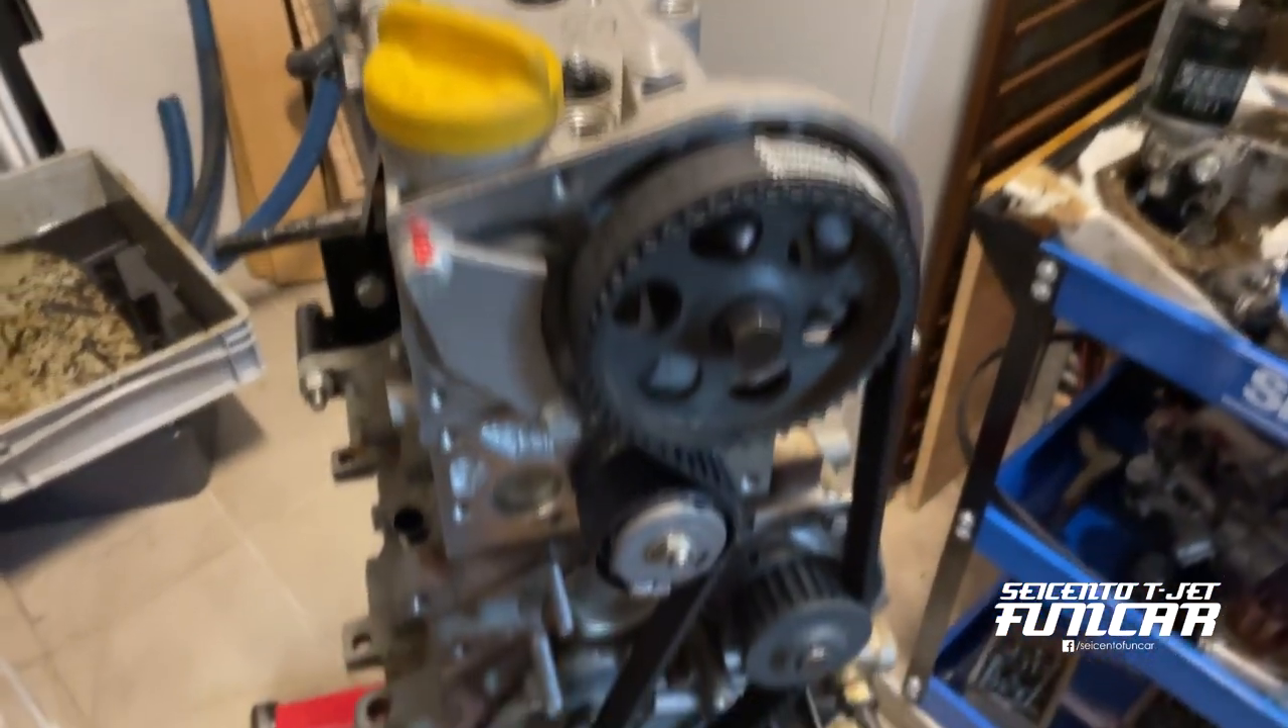Rozrząd założony już parę razy przekręciłem wiadomo że jest ok.